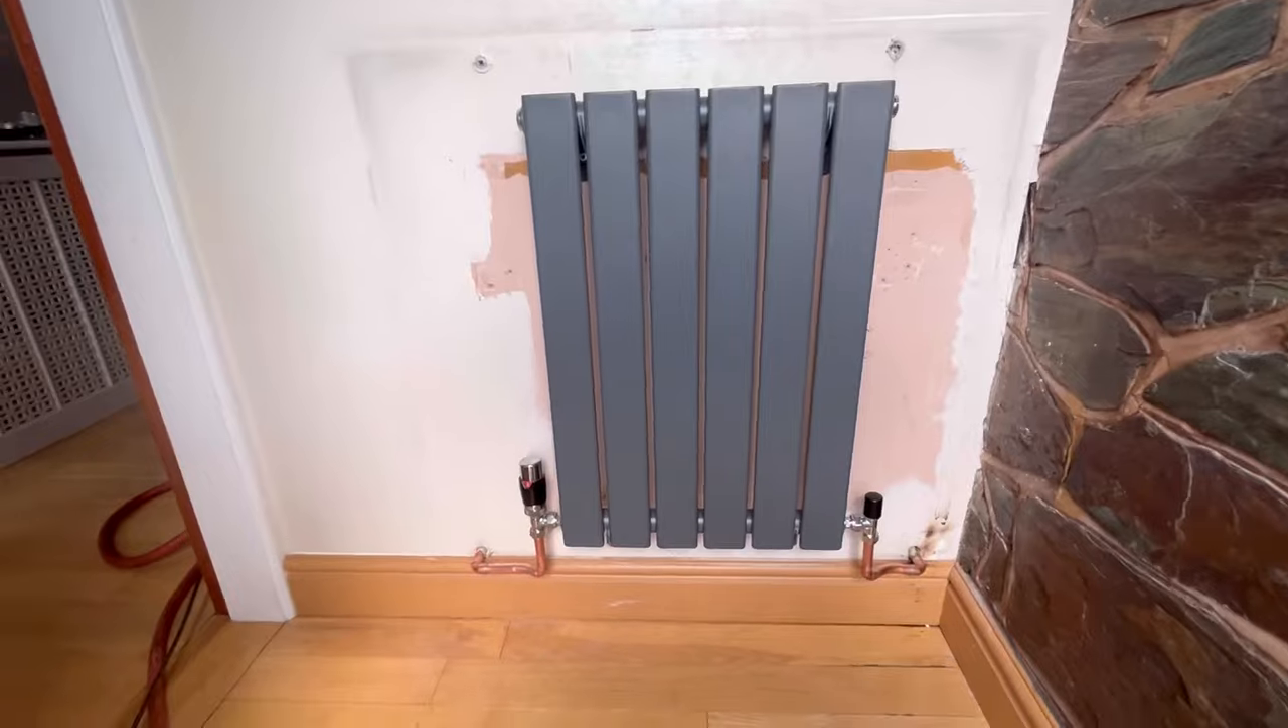So i've had a bit of tidy up and there you go that's the radiator all in and done.